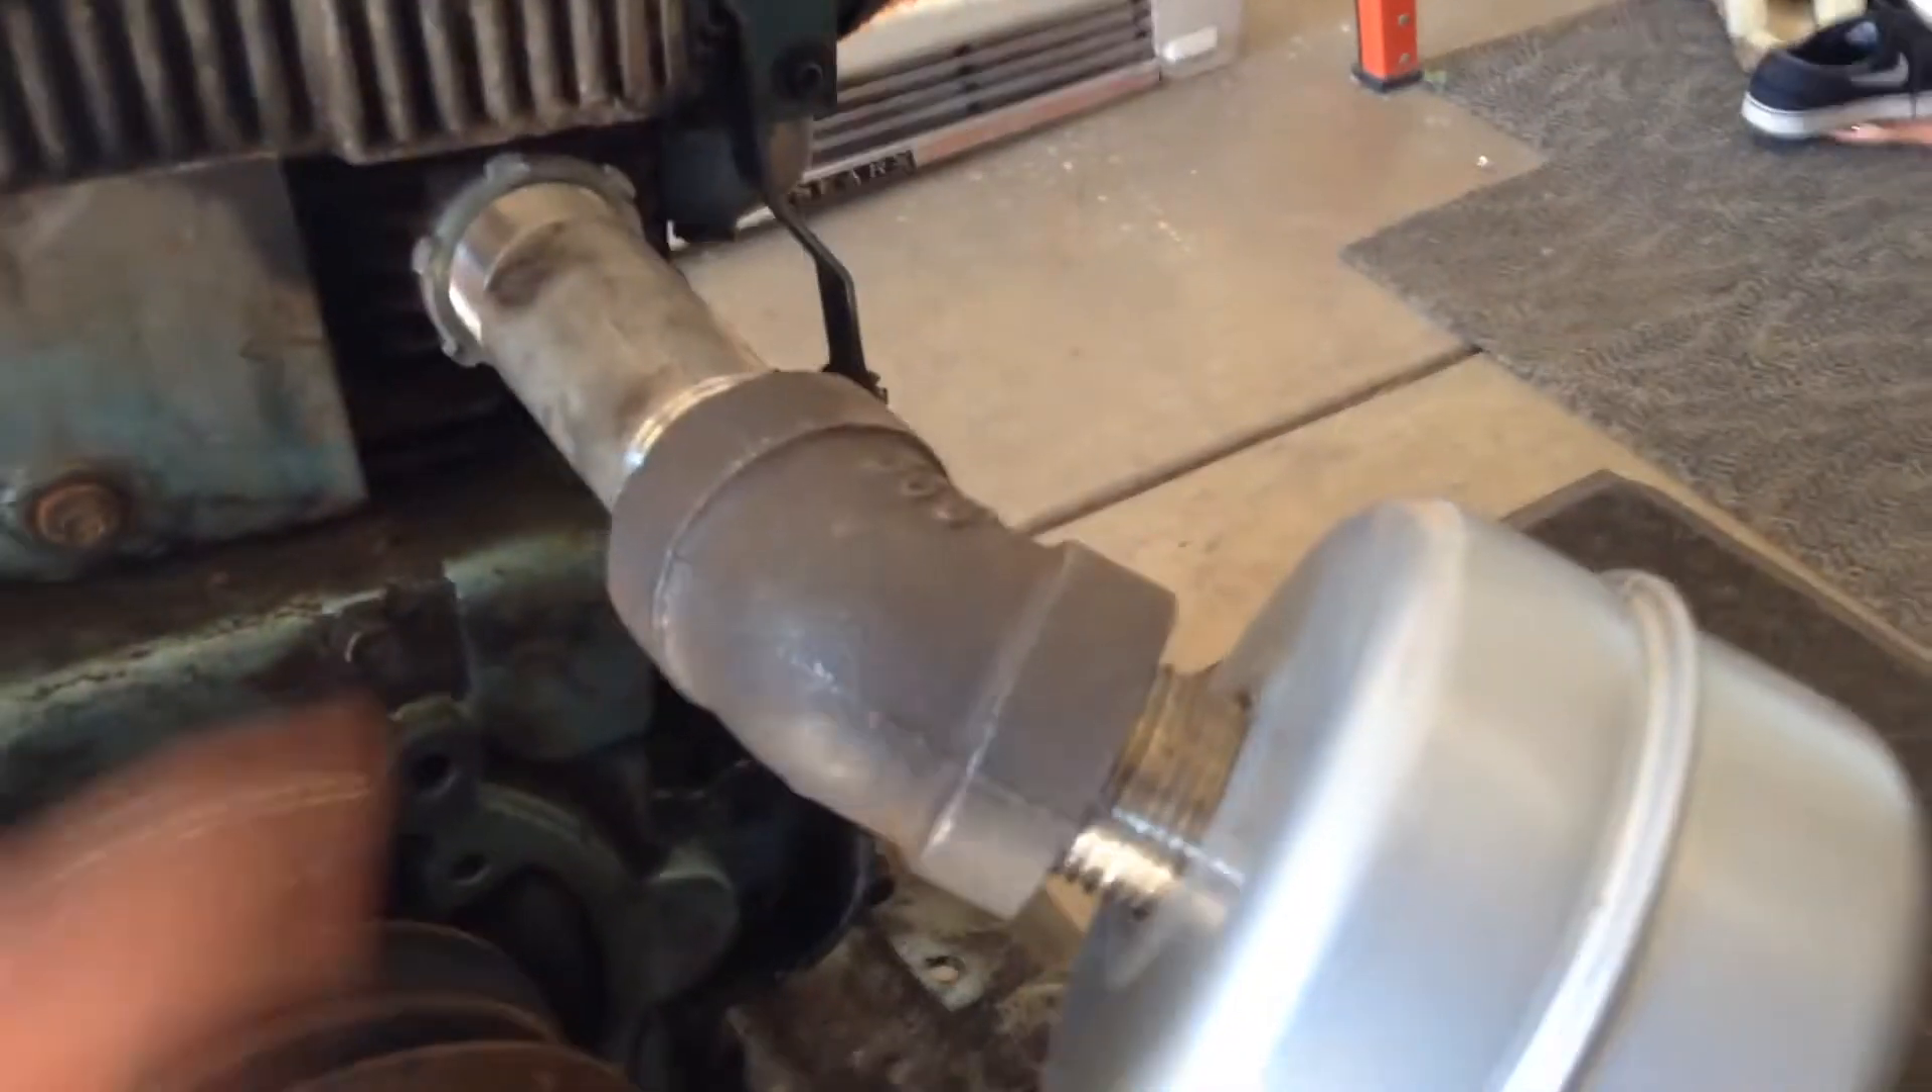Got my new muffler on here.